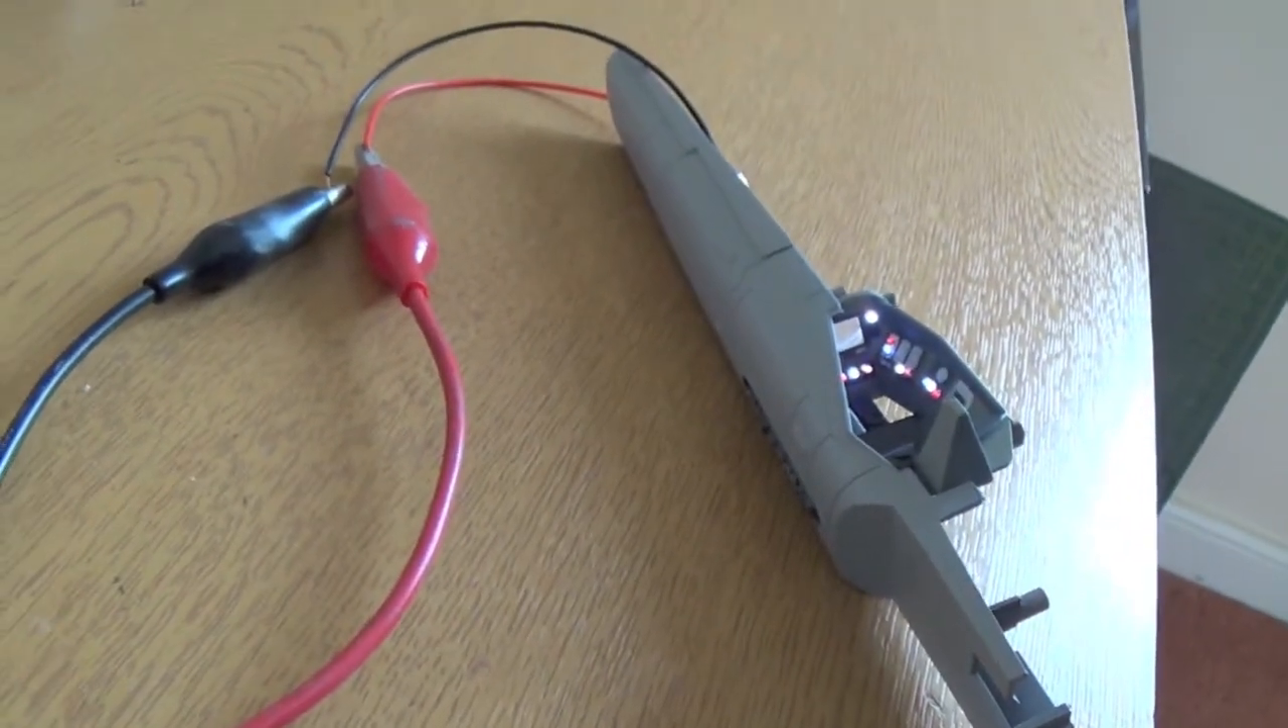This is one half of the fuselage, literally, with the cockpit in place.